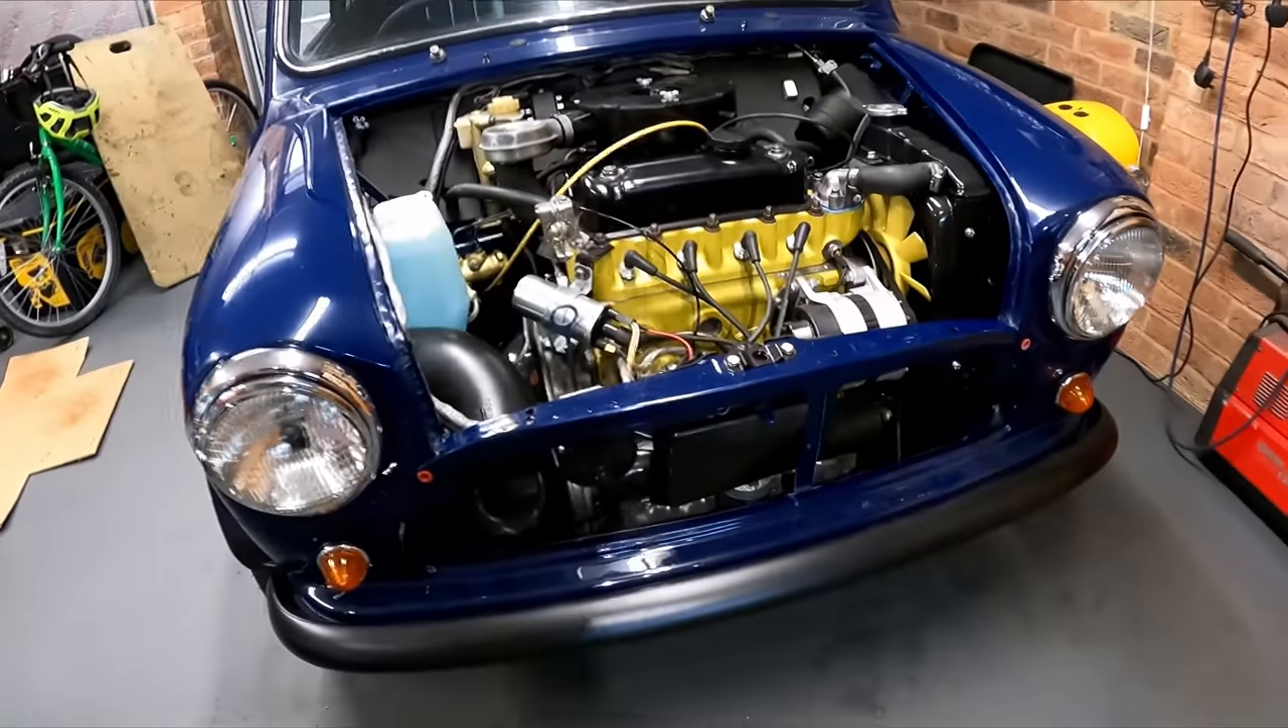The front end is pretty much done now. There is just the grill to go, which is quite a milestone of a moment, because the grill was one of the first bits I restored.